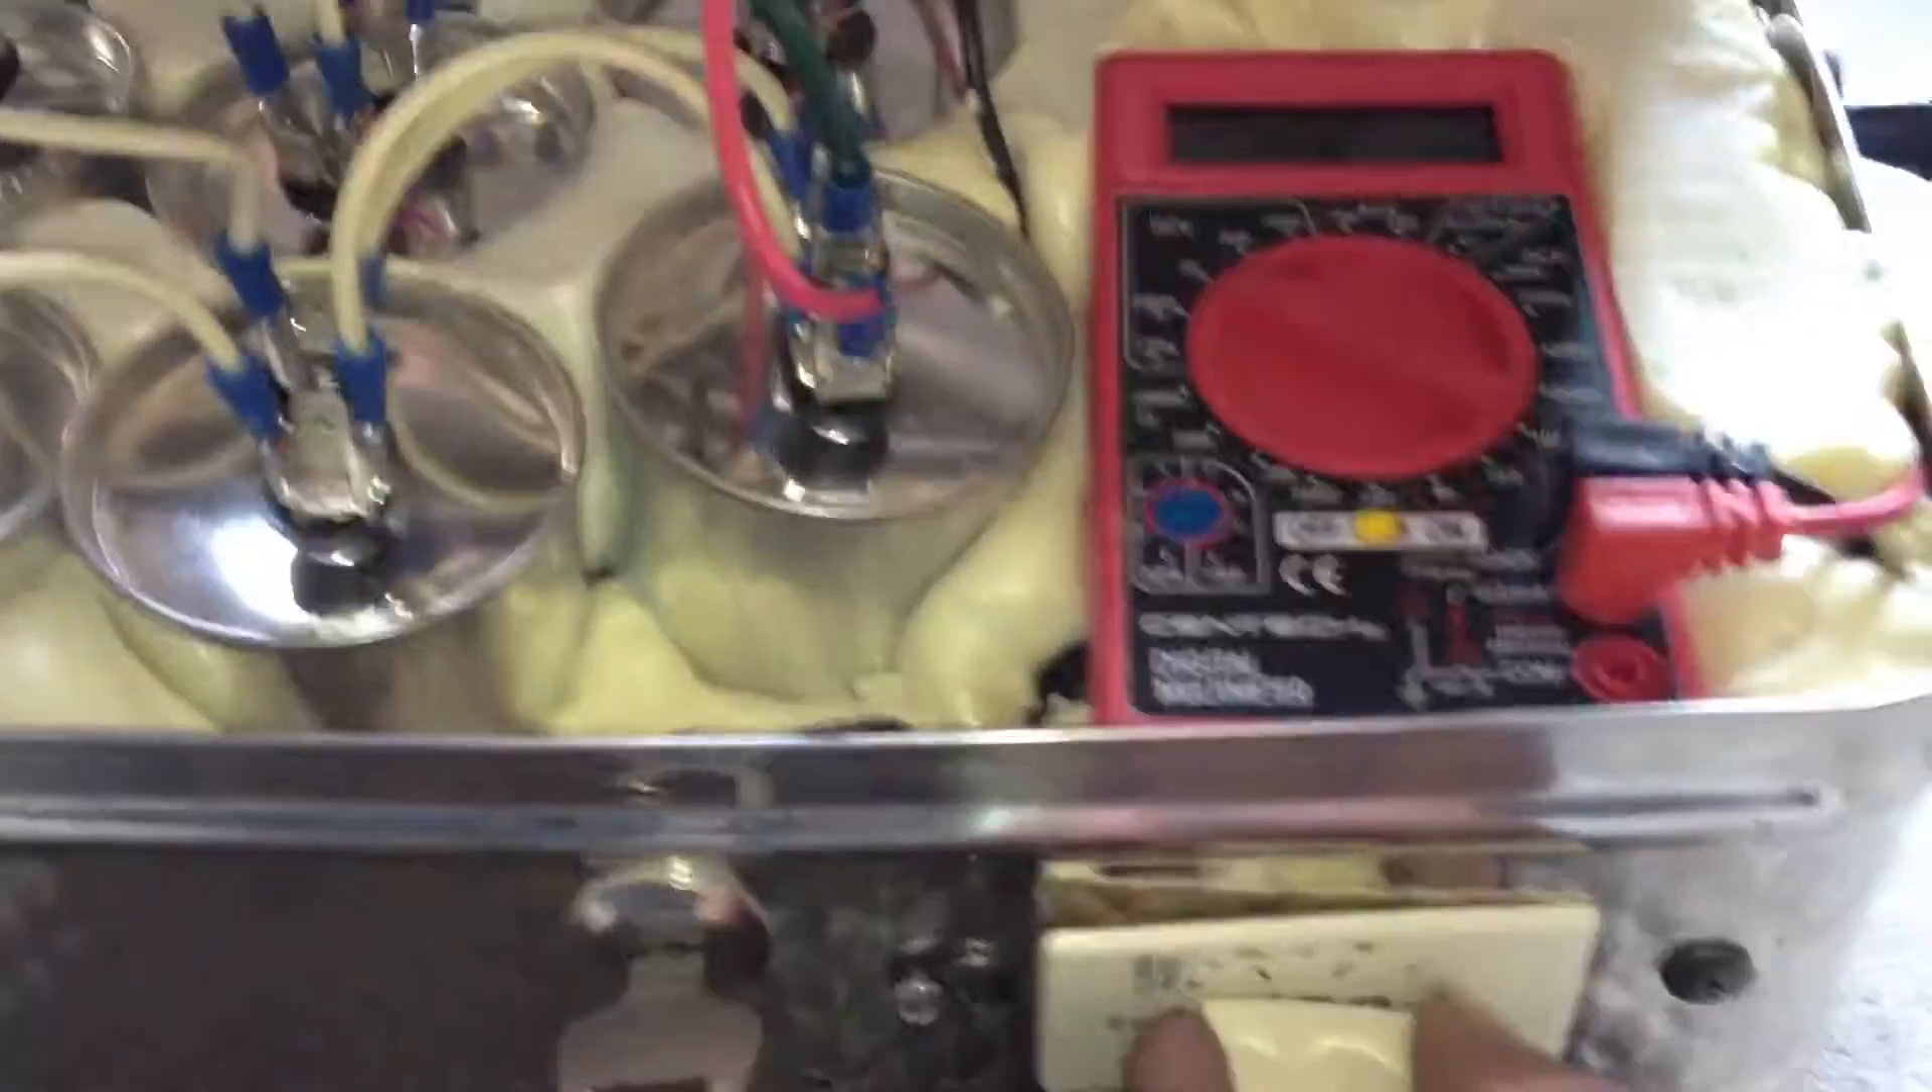I got the multimeter foamed in there as well, nice and secure.